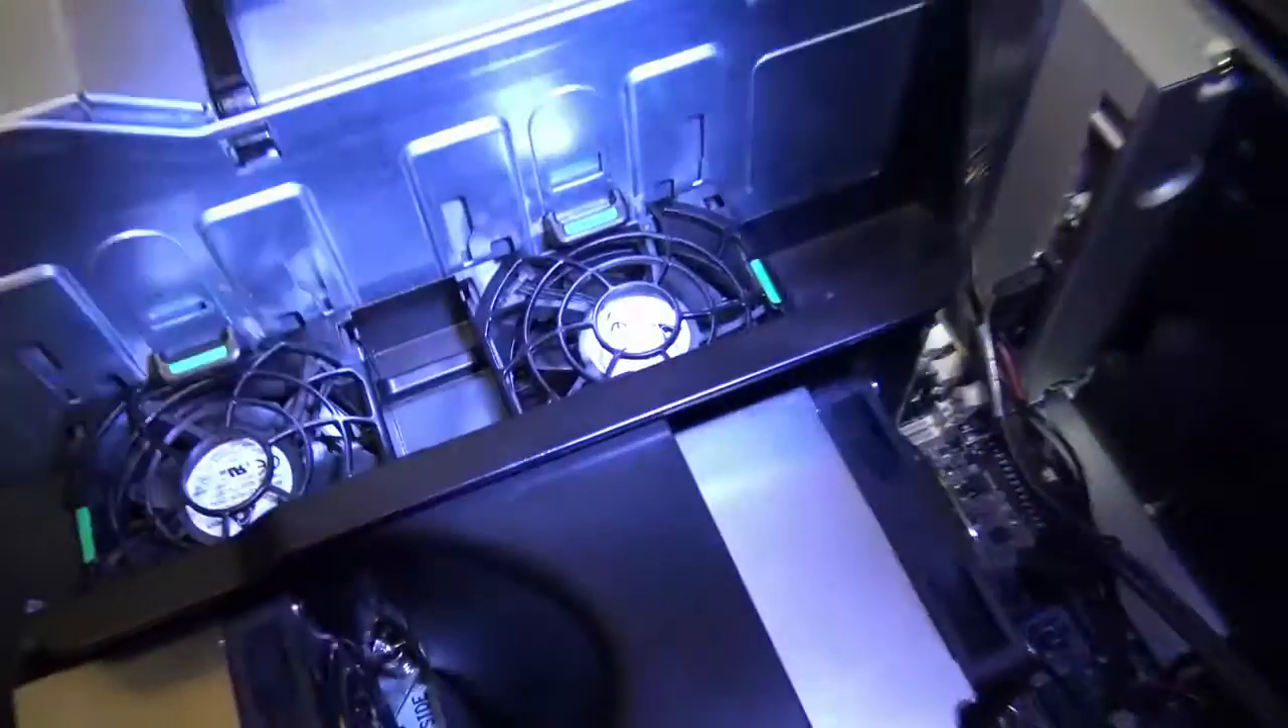I've got the memory fans in.